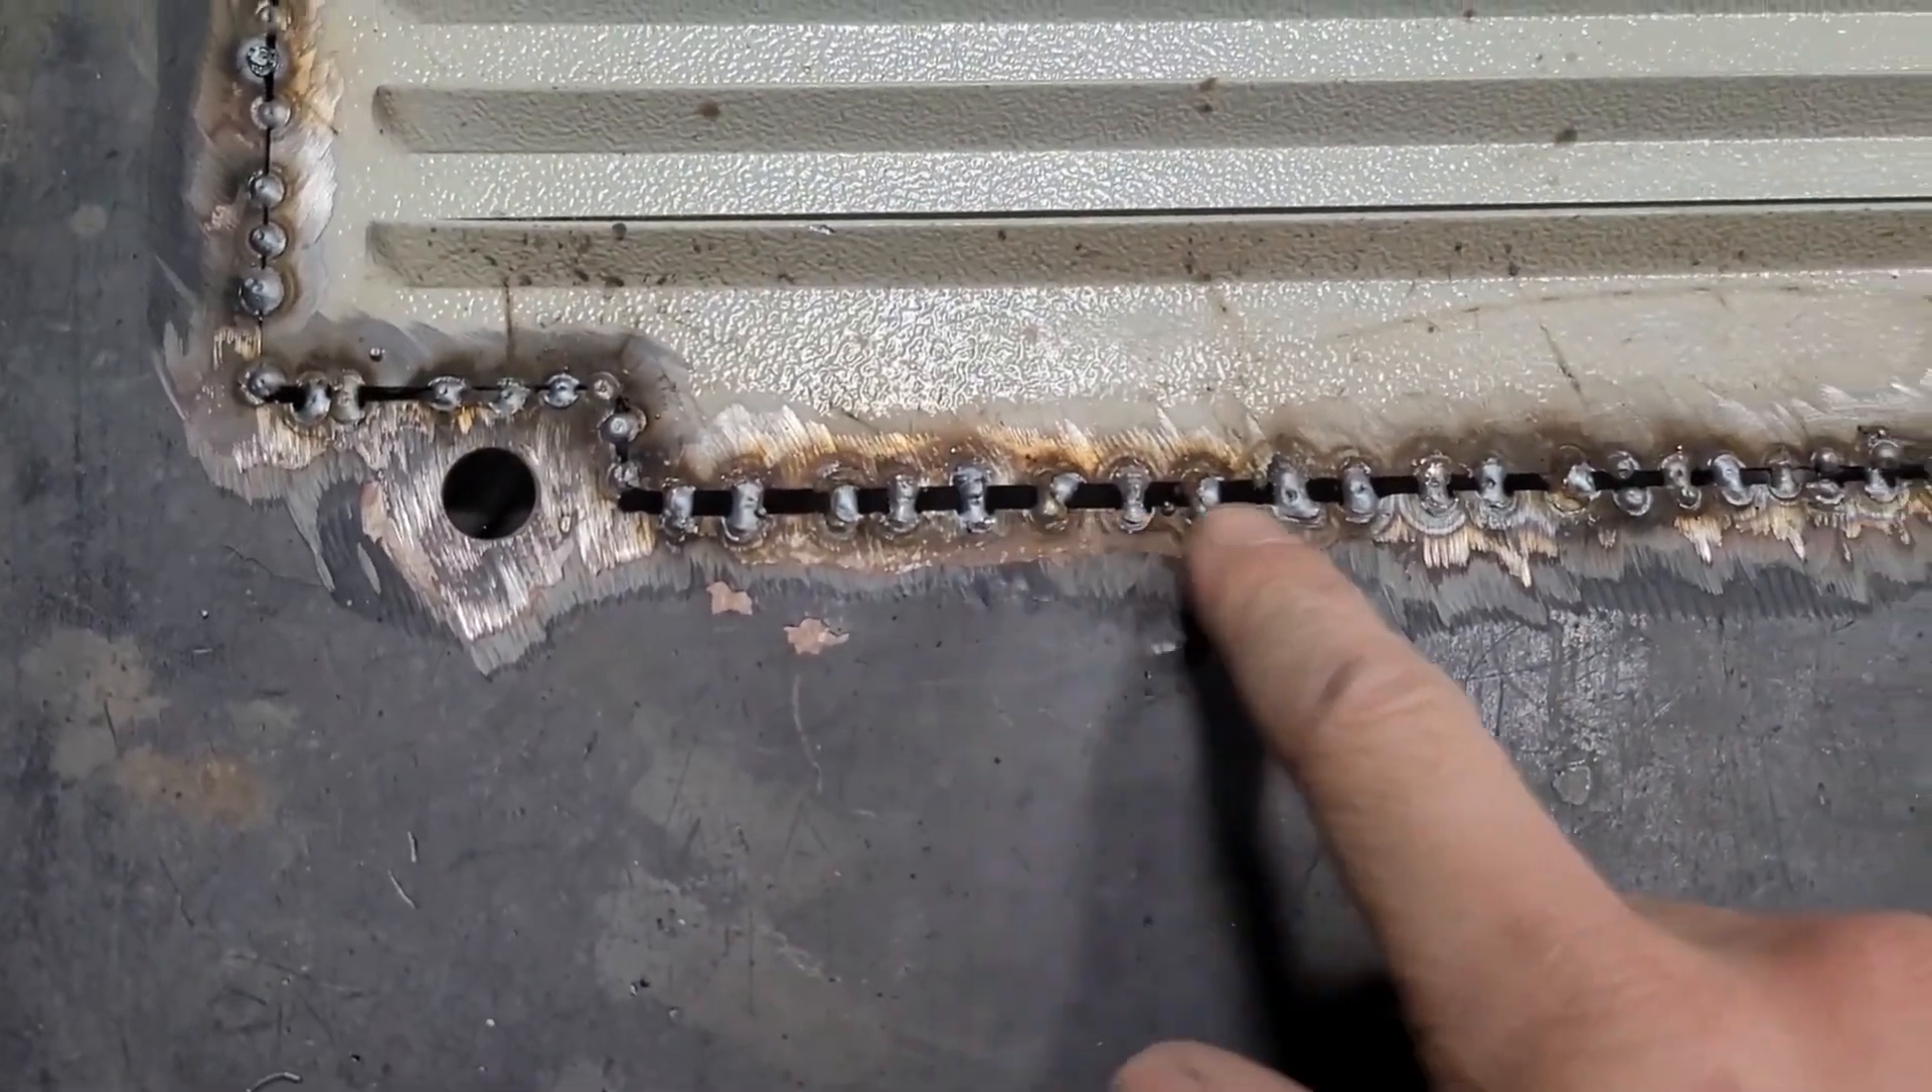So when you have poor fit up like this This is a pretty large gap for such thin metal.